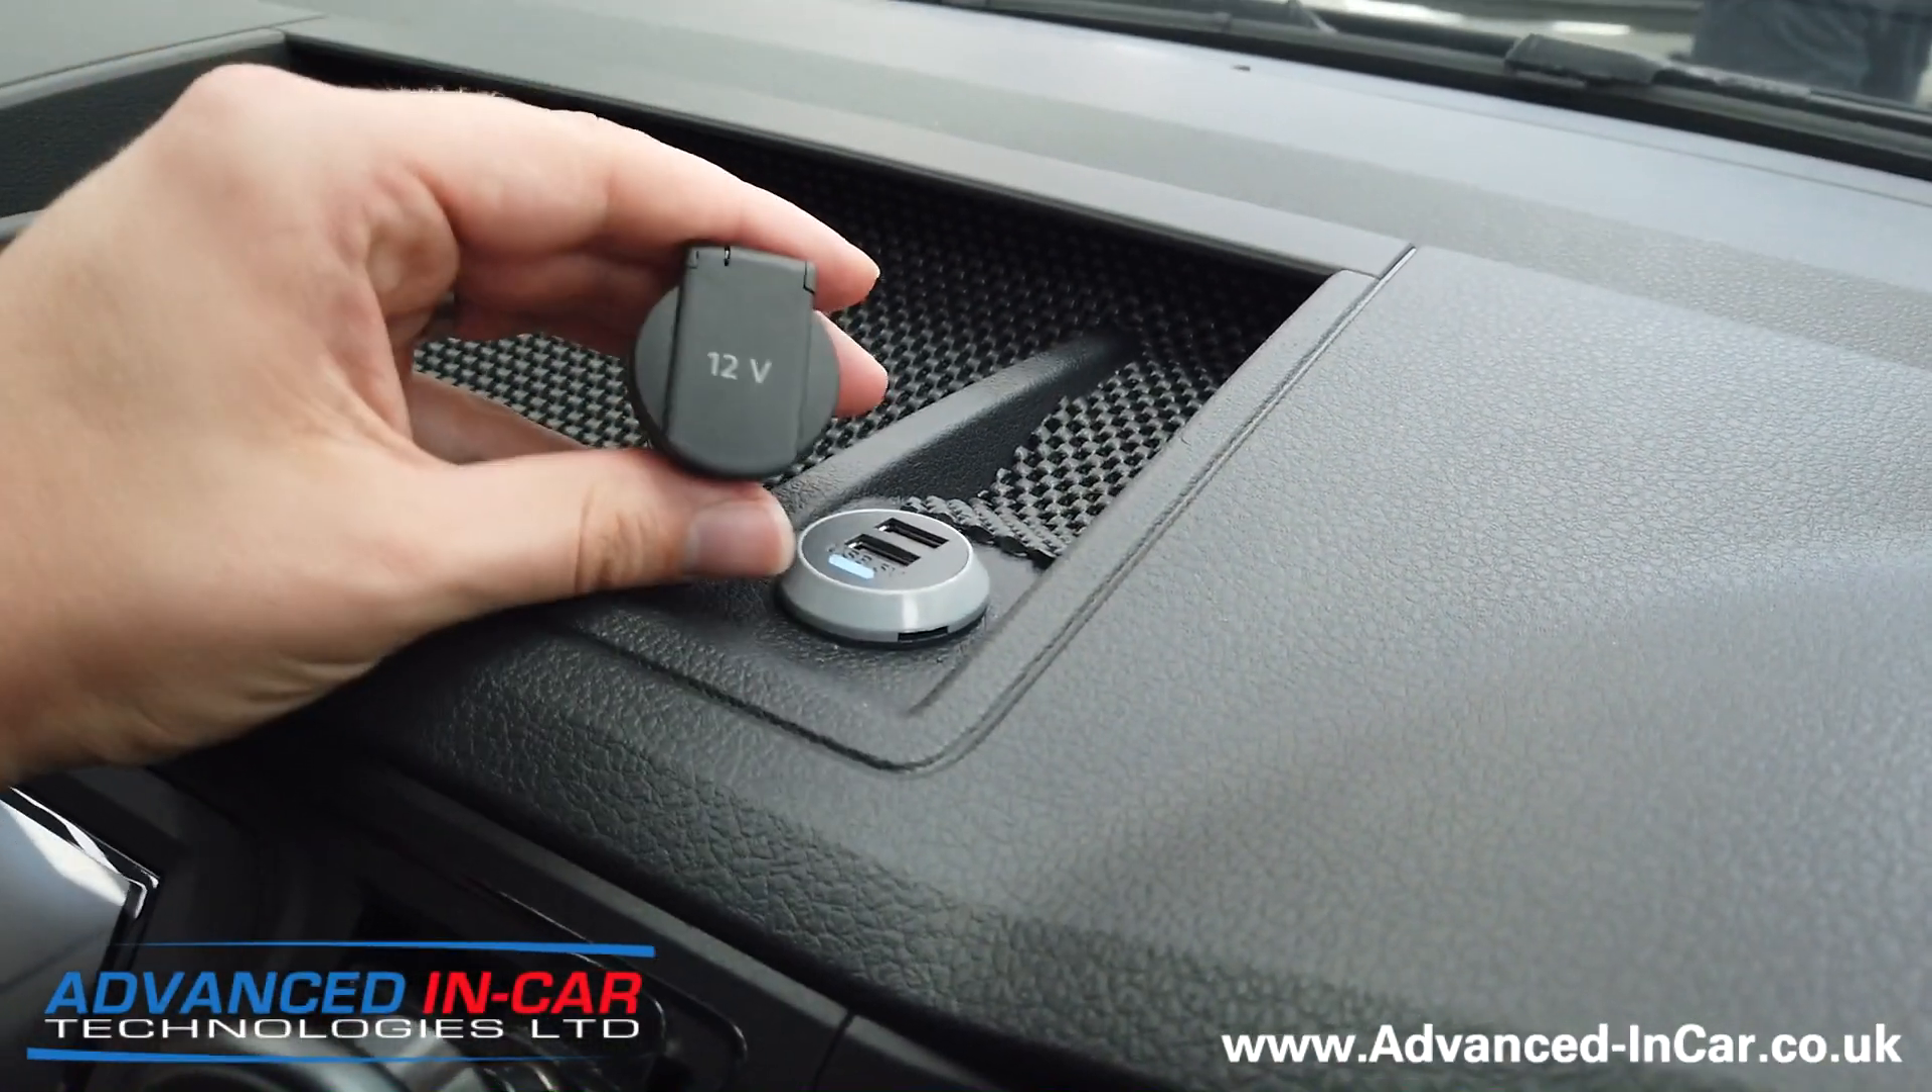Um so as you can see we've now got a new dual USB charging point uh rather than this 12 volt socket which you'd have to have up and then something stuck into it.